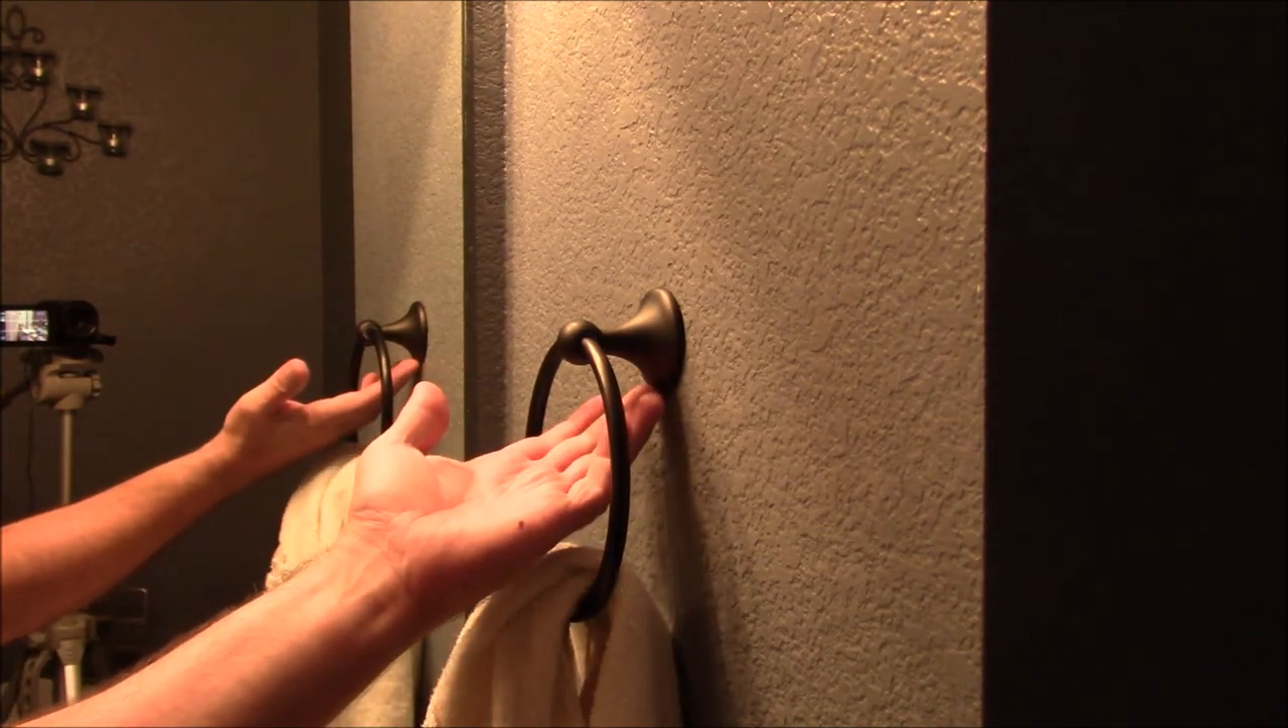I'm done with the mounting of the ring.